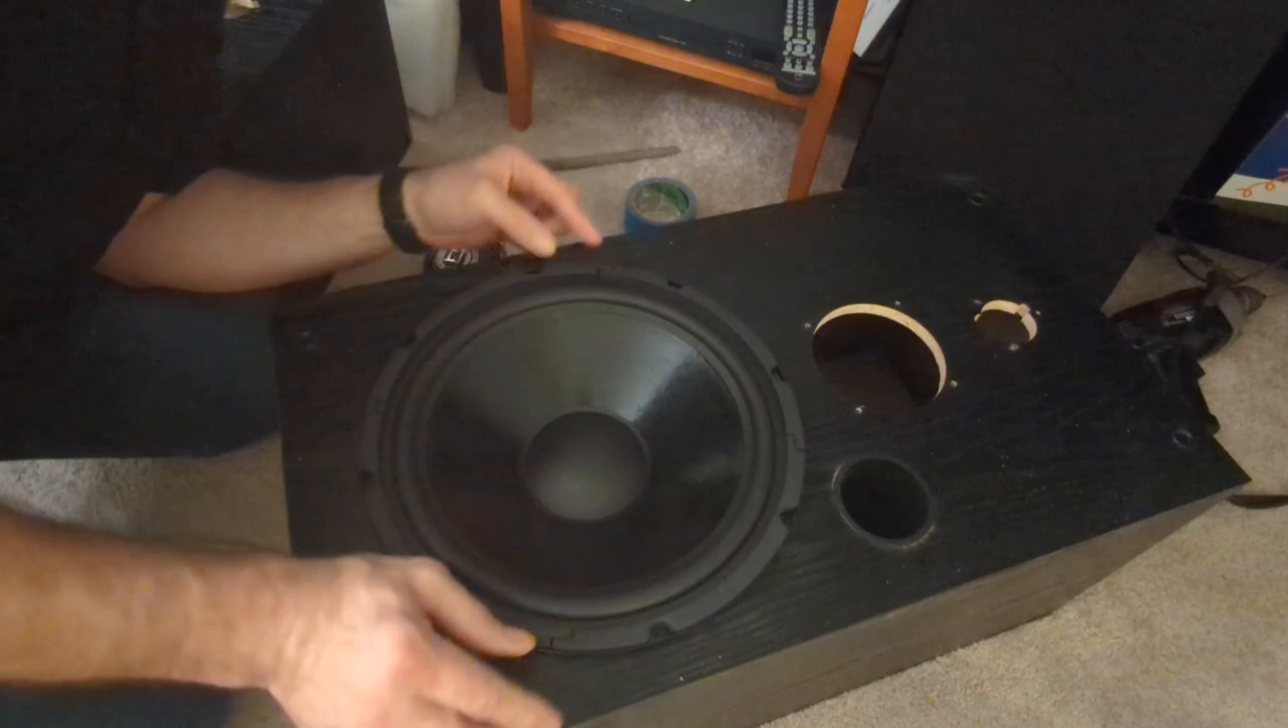Now let's see if the driver fits and voila it fits.